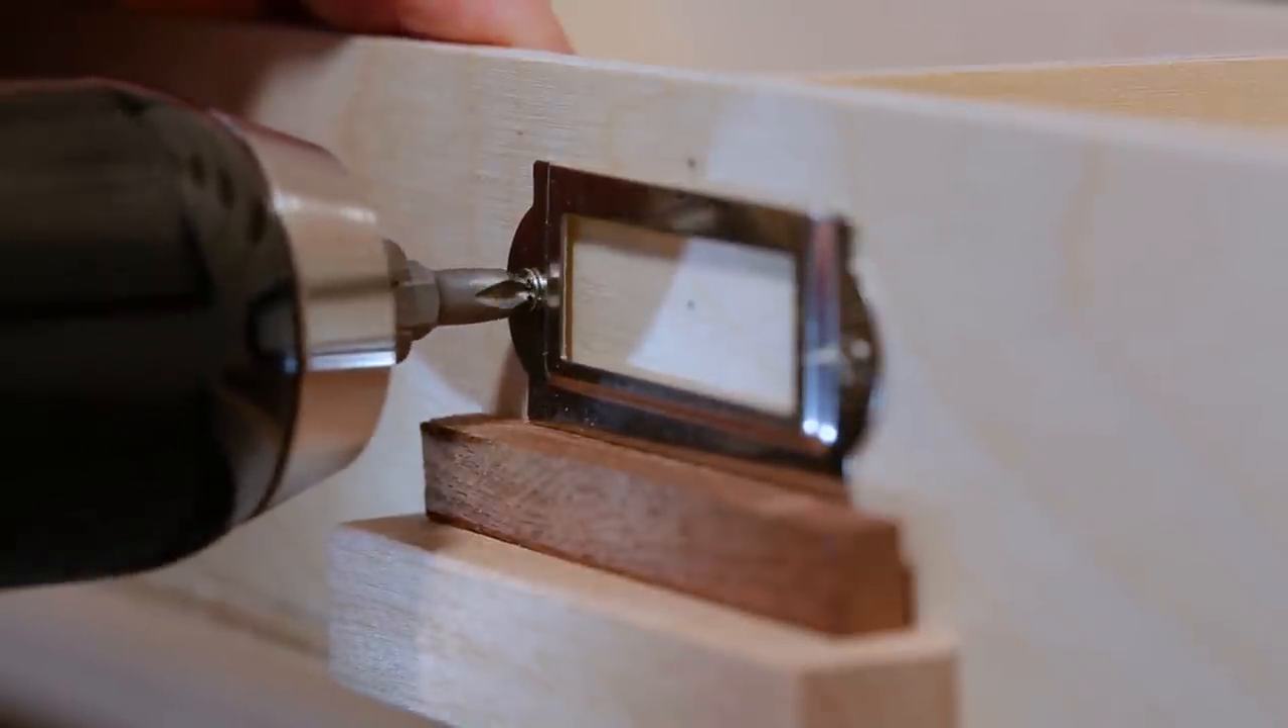I've started putting some label holders on the fronts of the drawers.